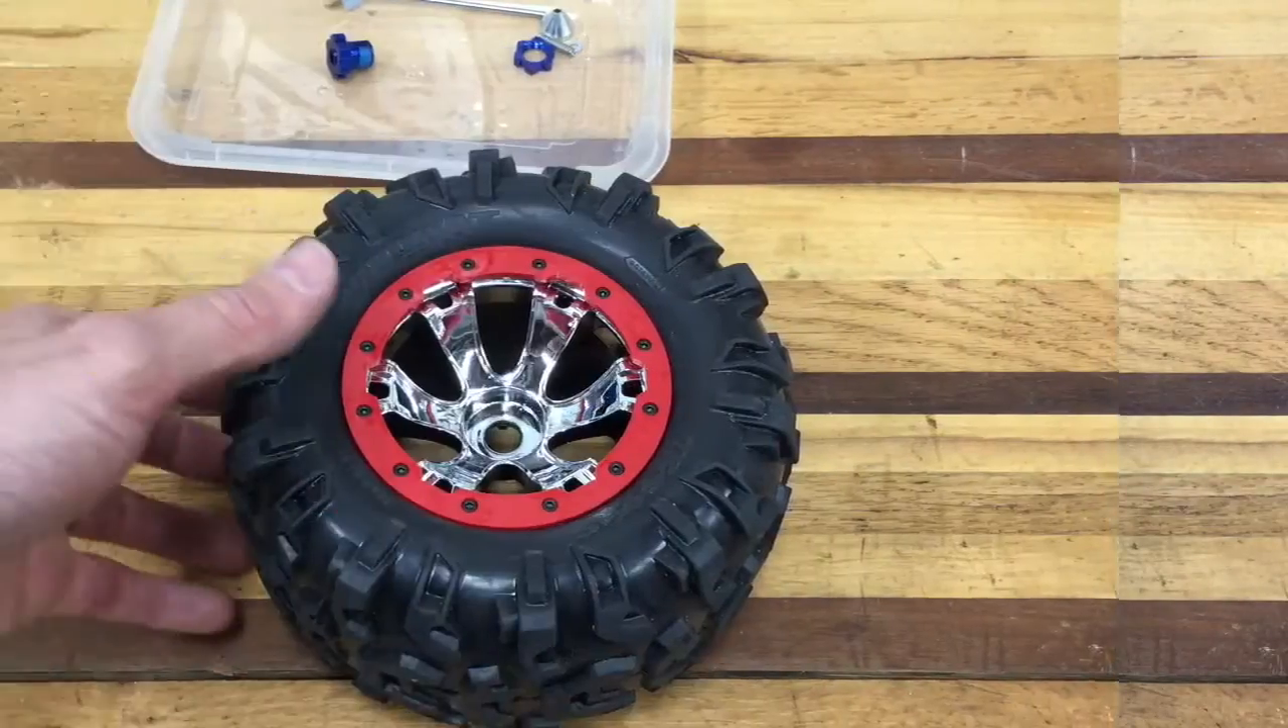All right, there's our assembled tire. Looks pretty good.